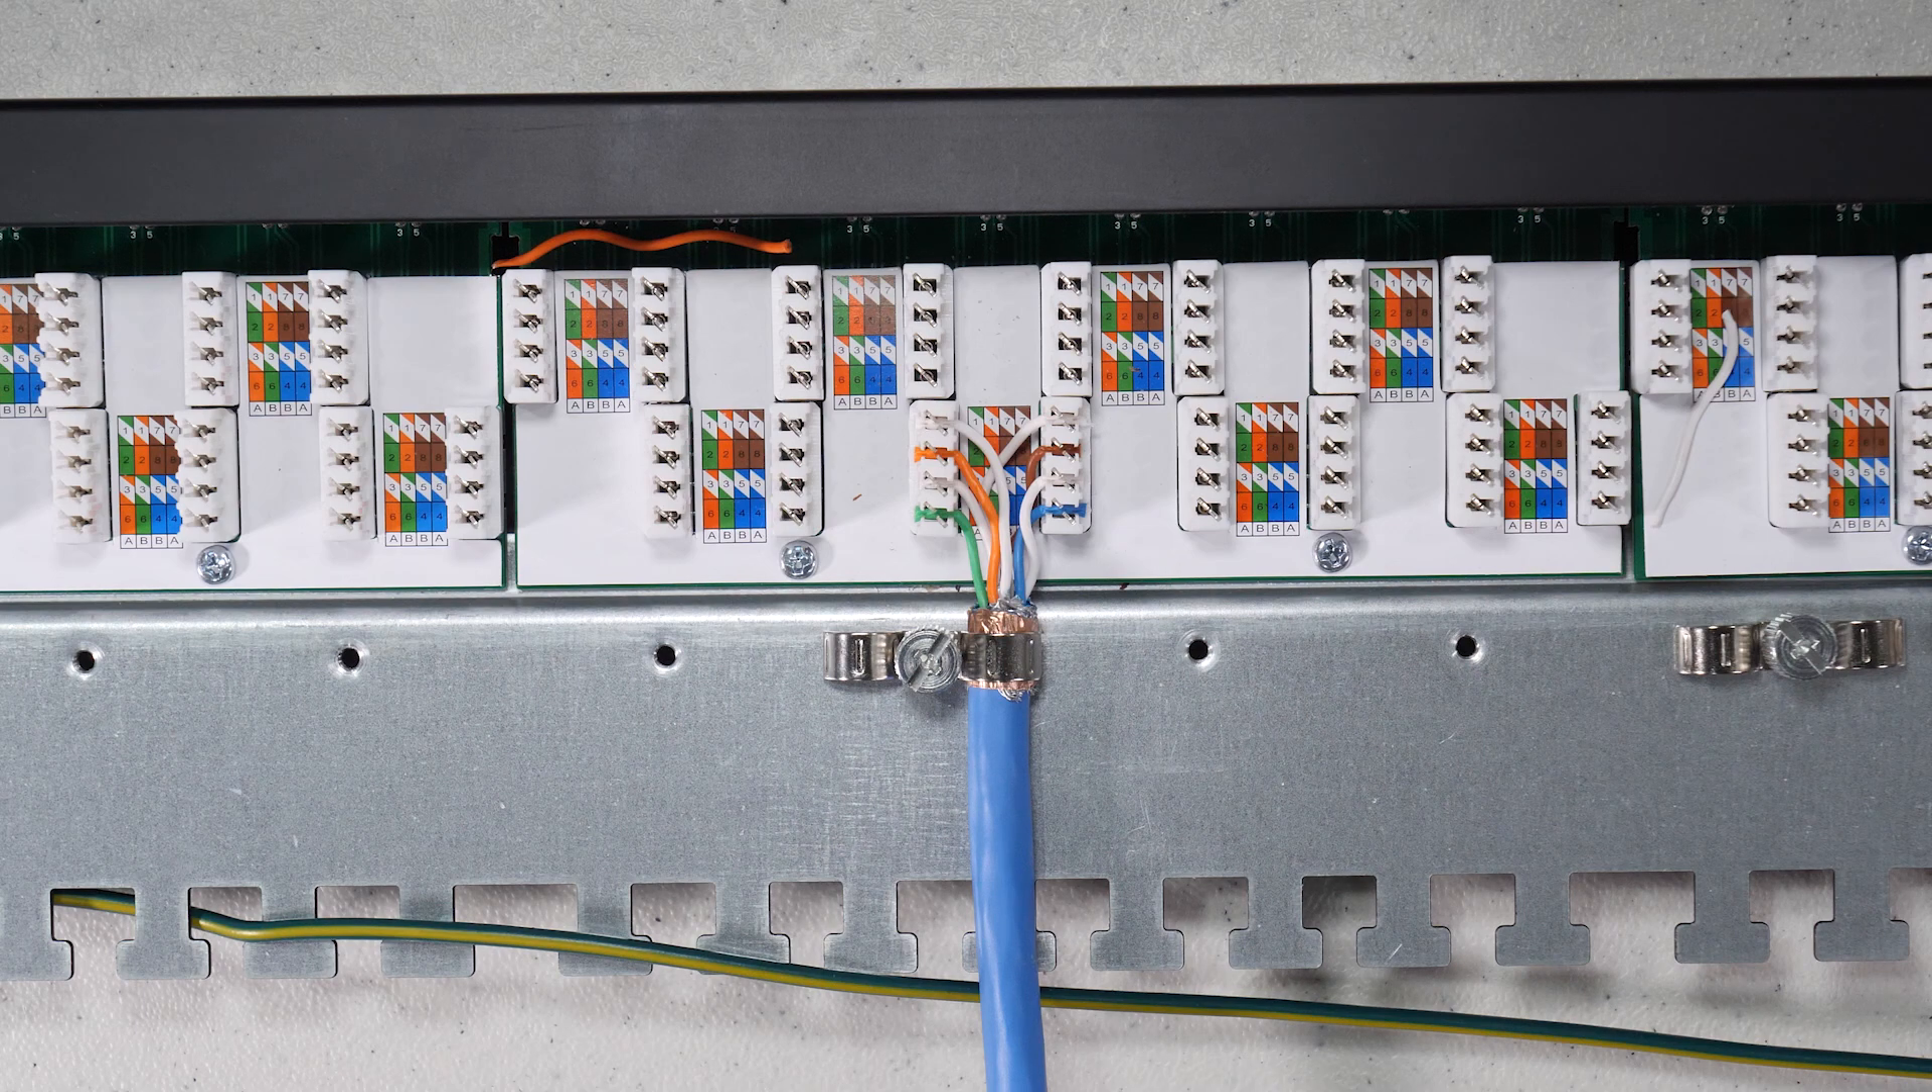And we're pretty much done with our first wire.